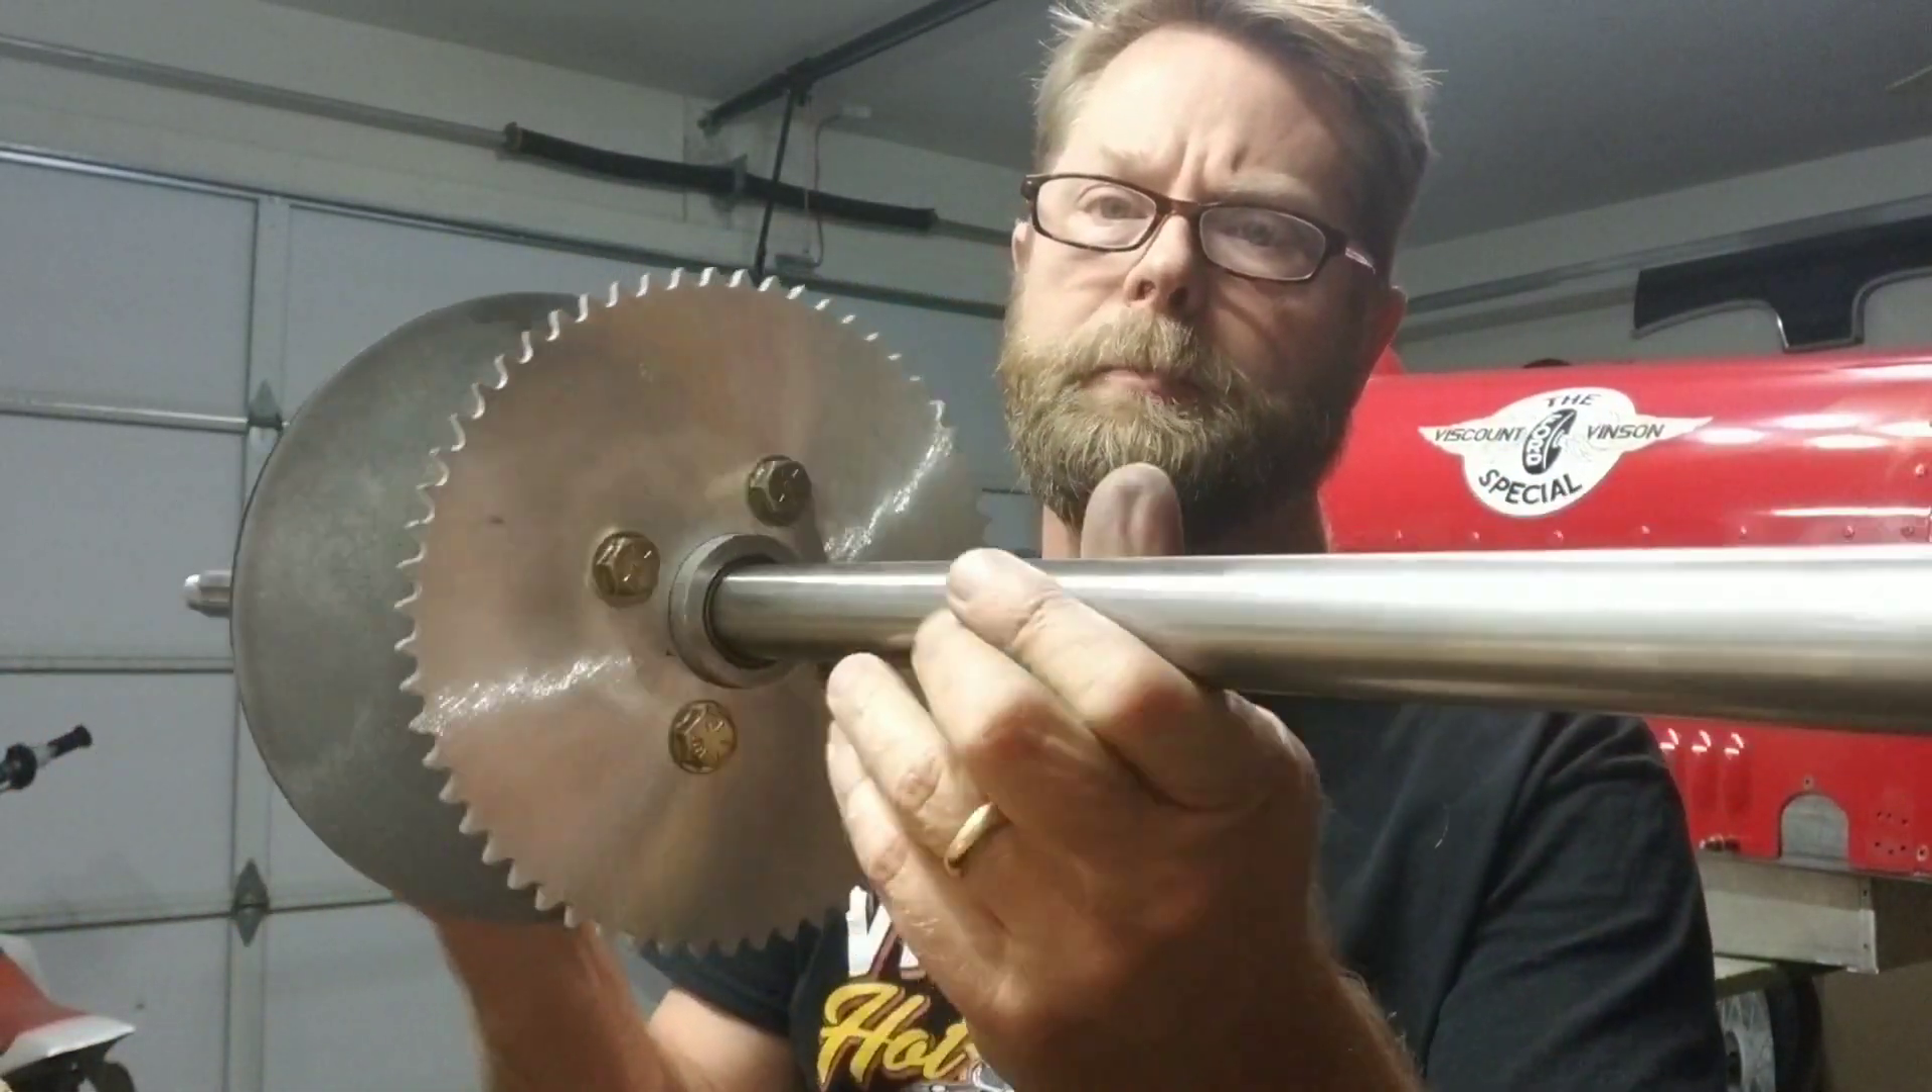Okay, so I got the sprocket and the disc brake installed.